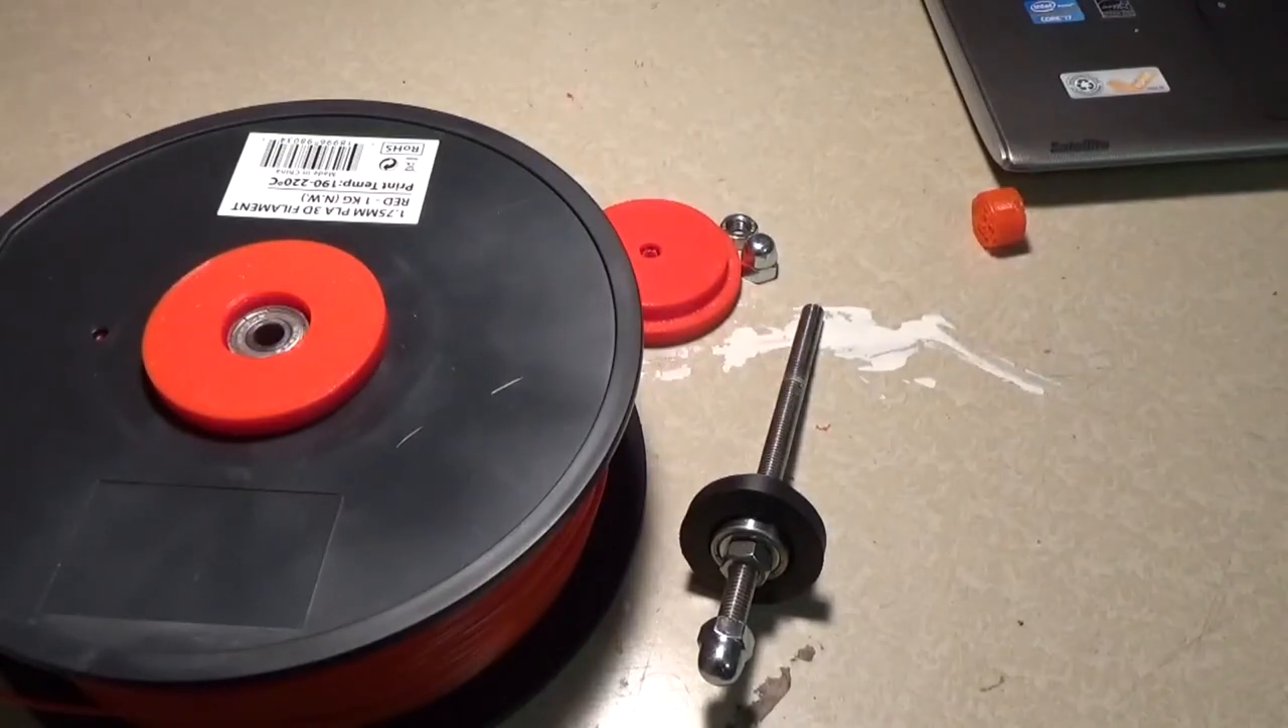You'll see here the bearing fits nicely inside.